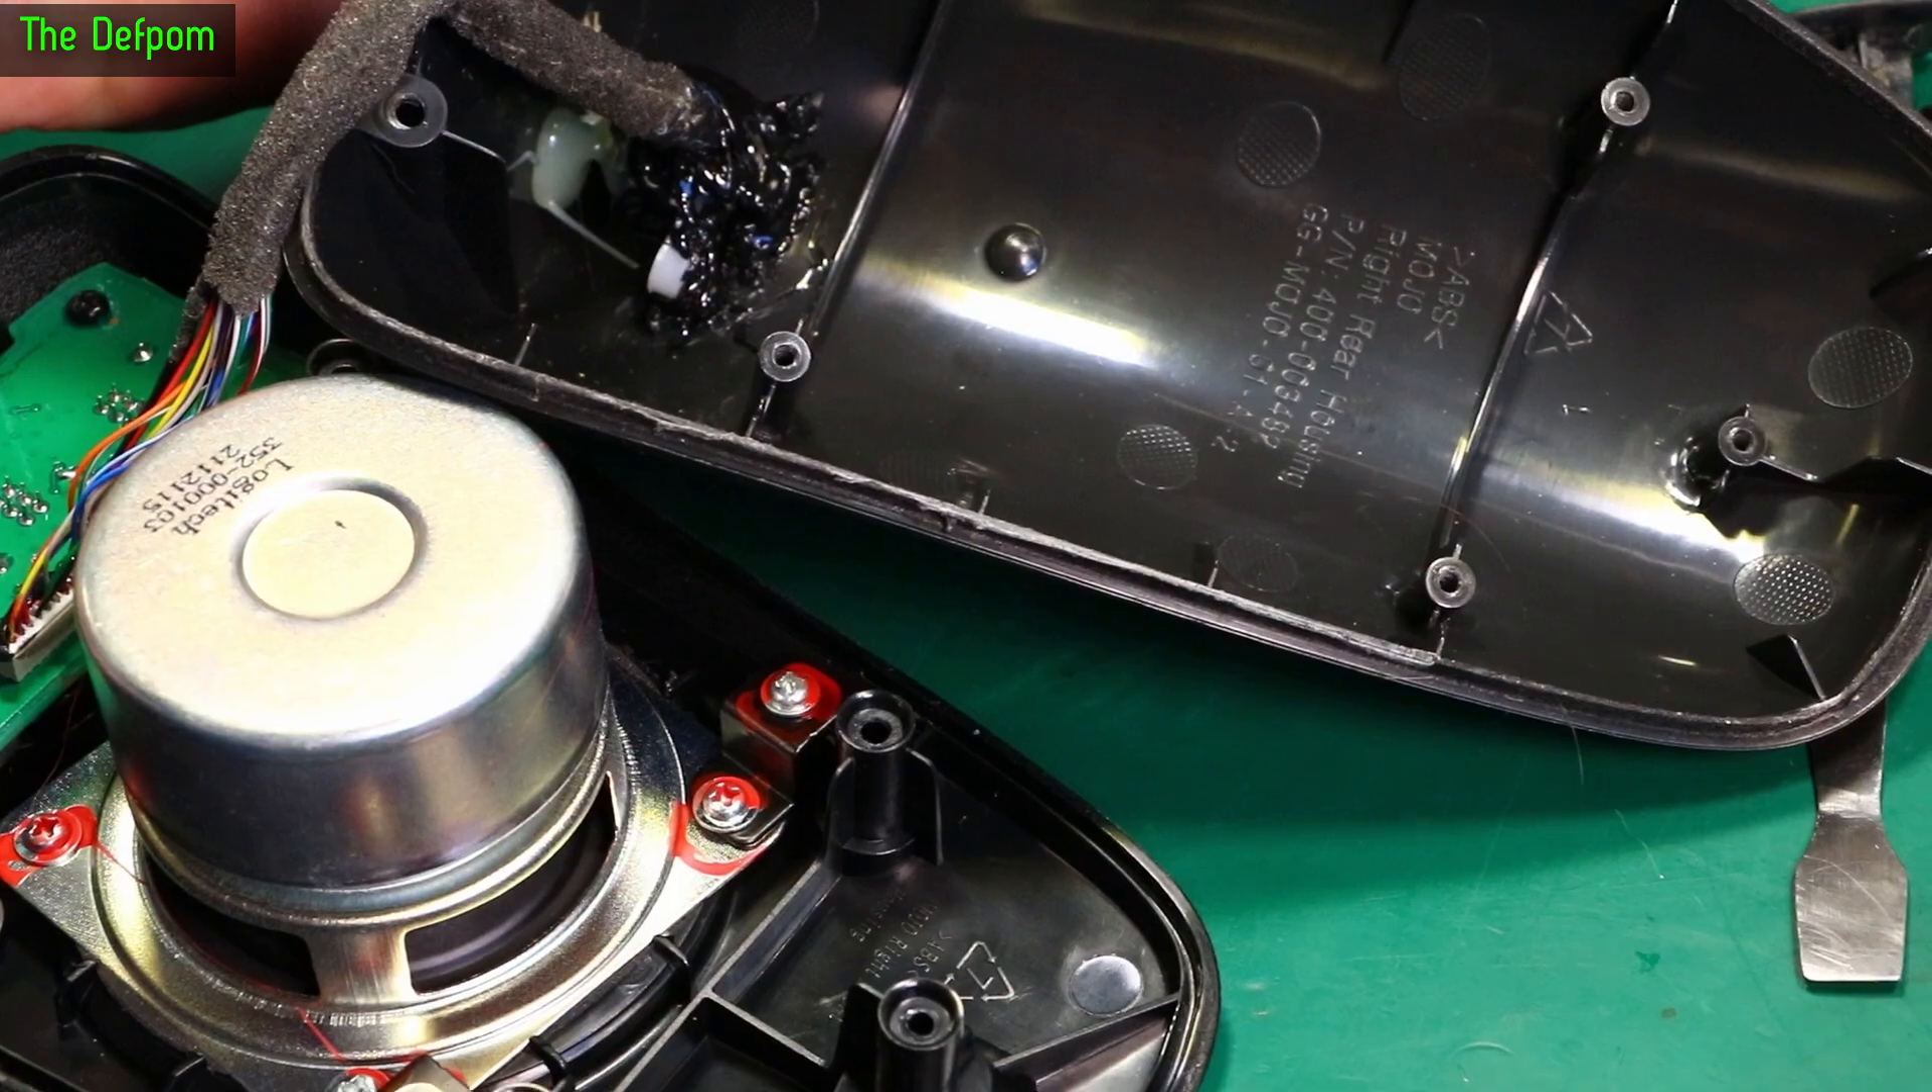All right, hot glue is all applied in here now. That's all completely glued up.